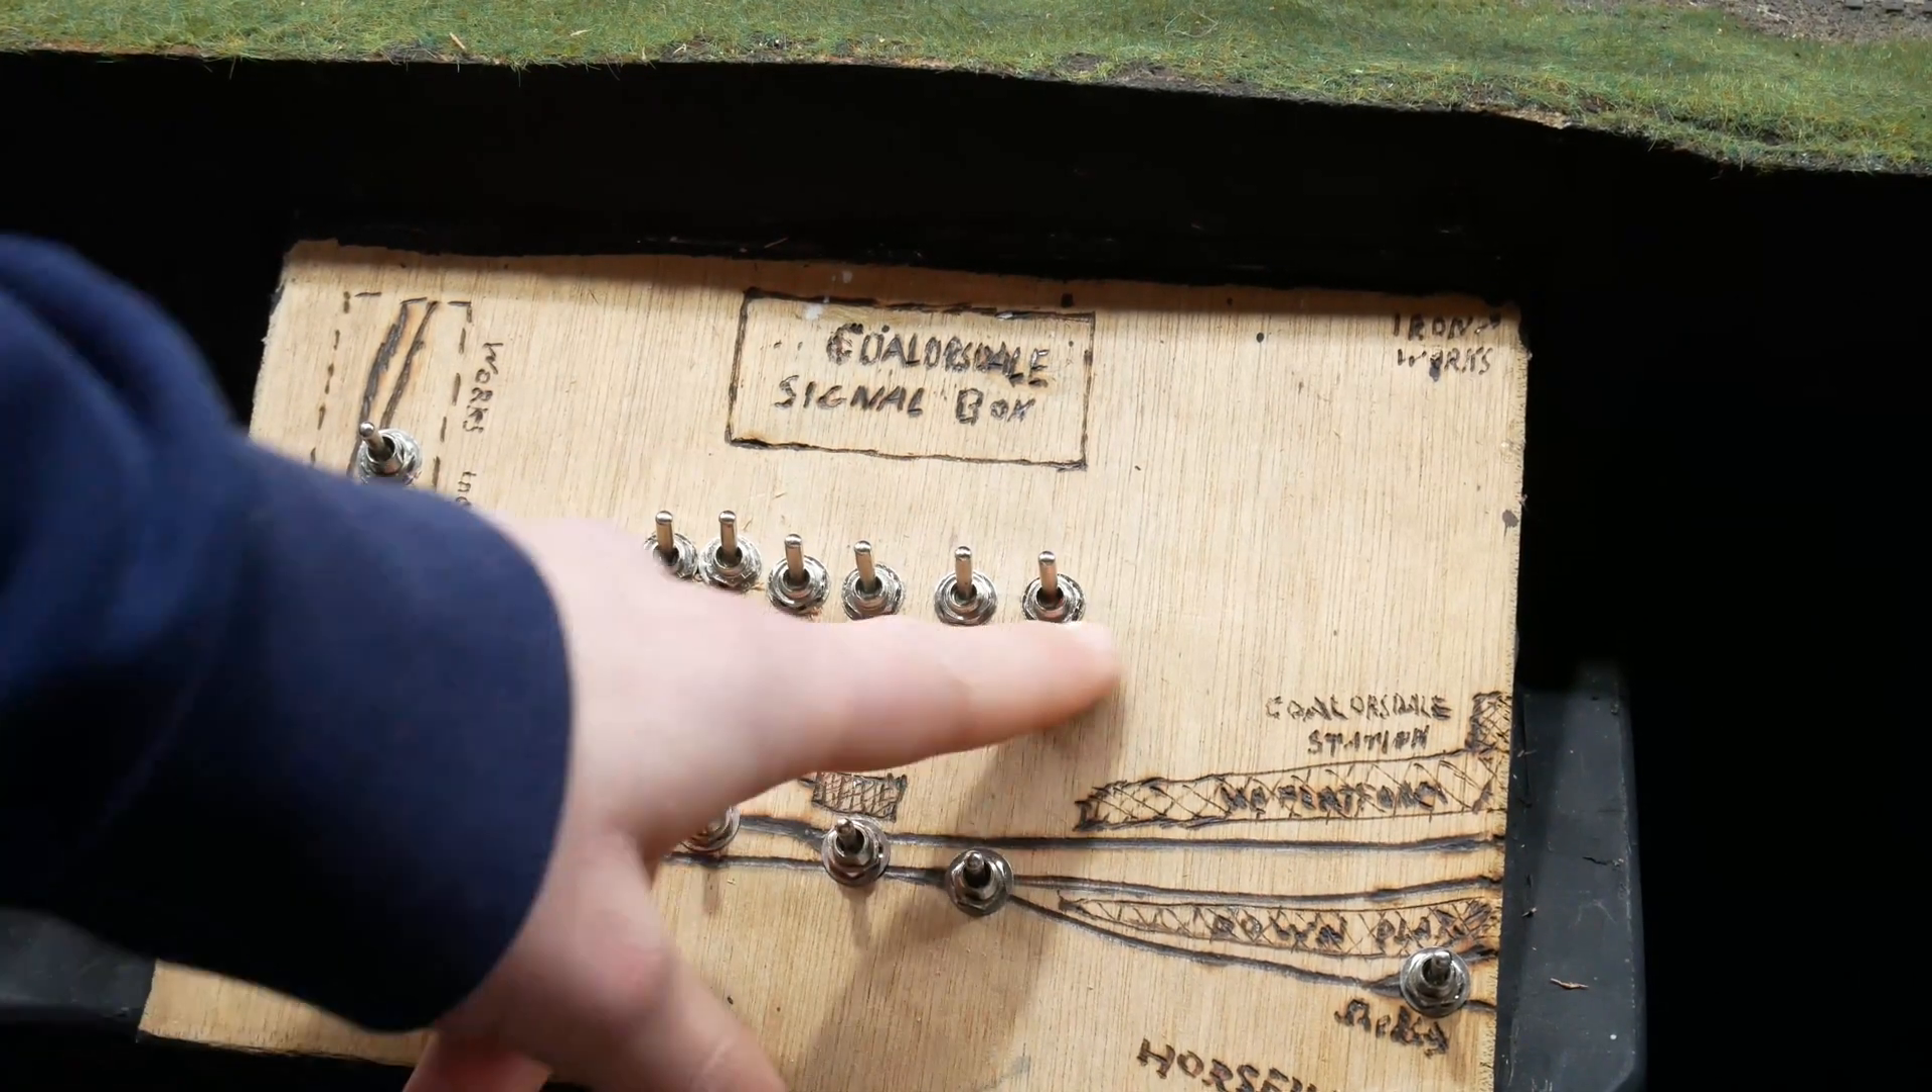Okay, so I've got the line of switches in.